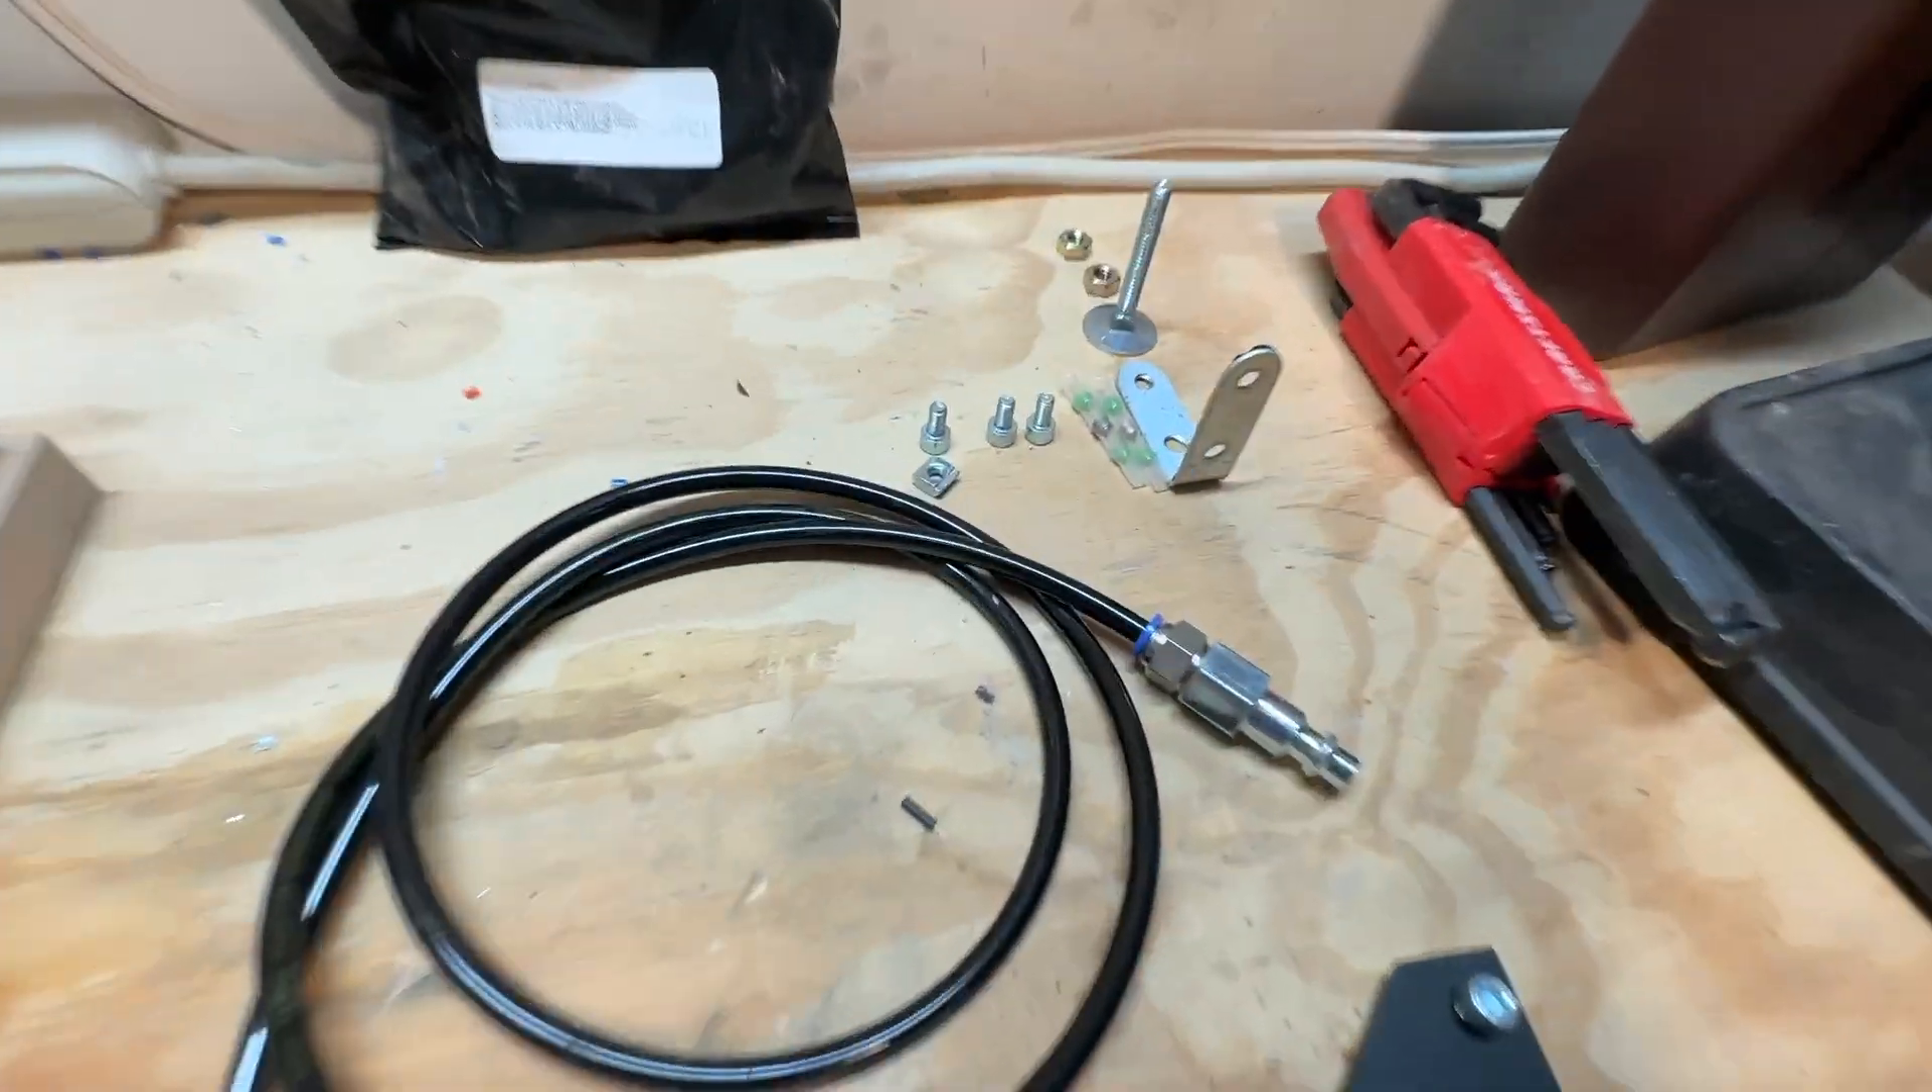I still have one T-nut and three screws.